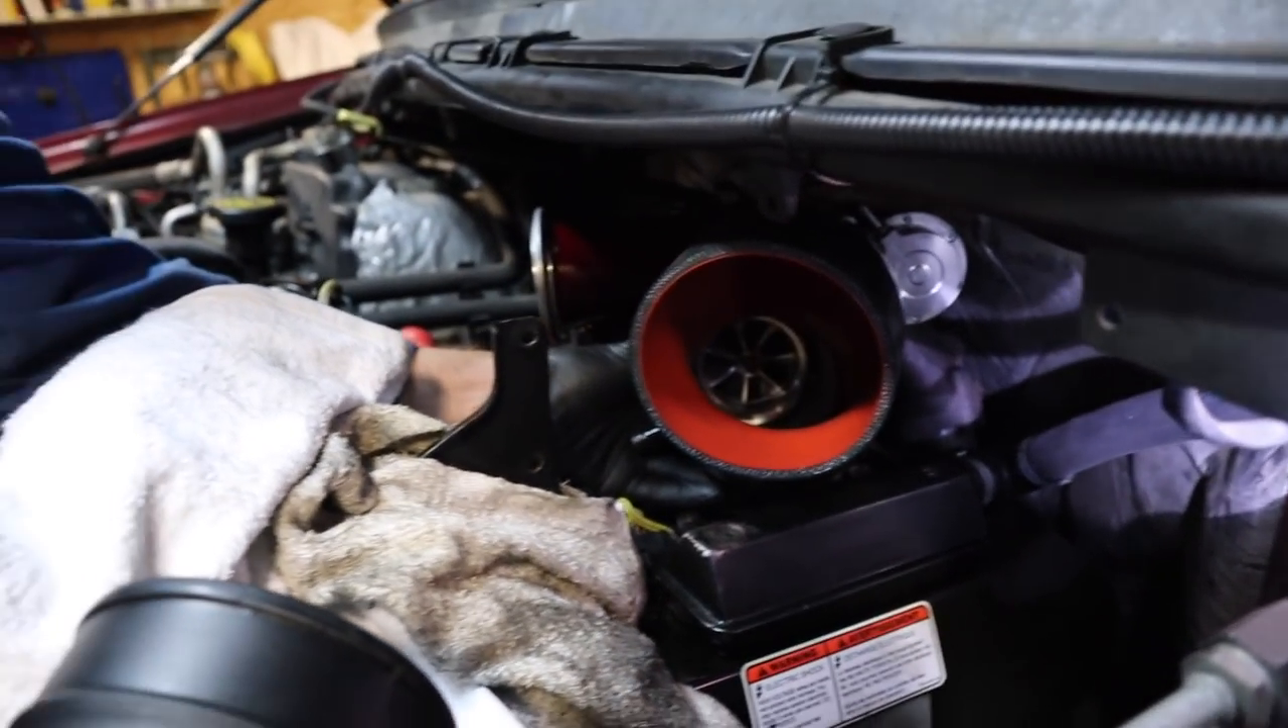We got the turbo in back there.